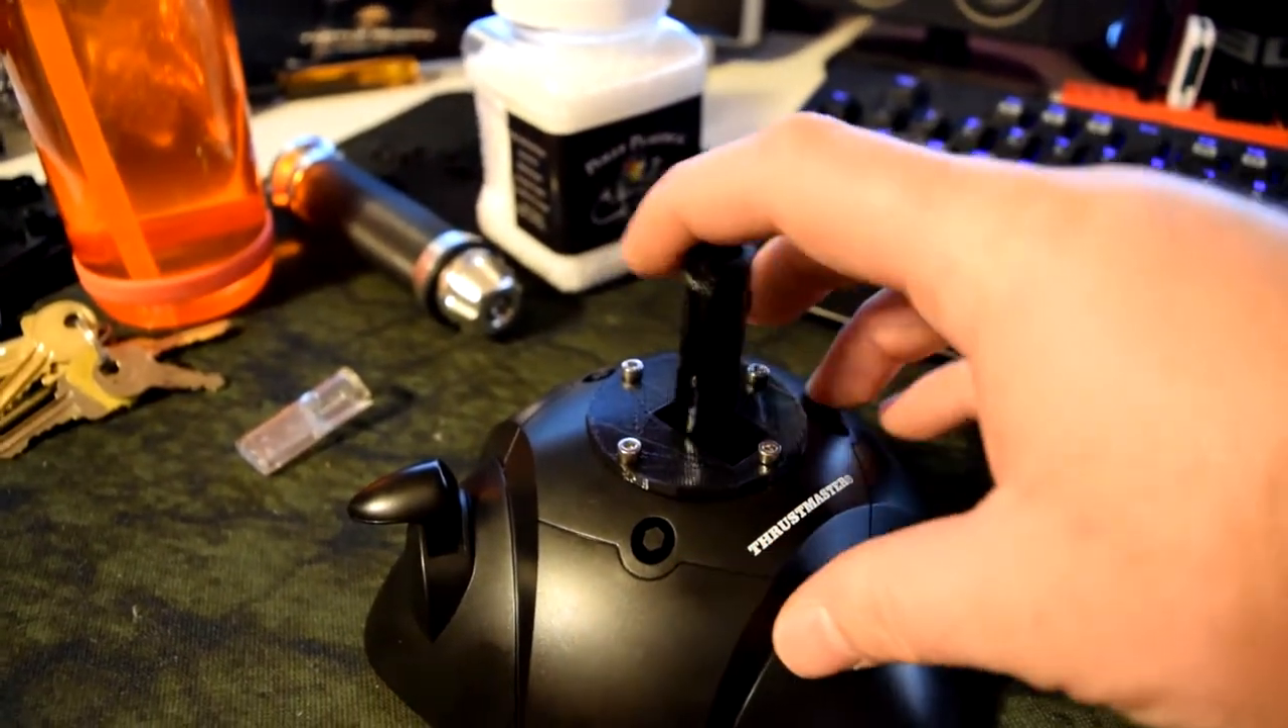So I've got the four screws in and the plate mounted.